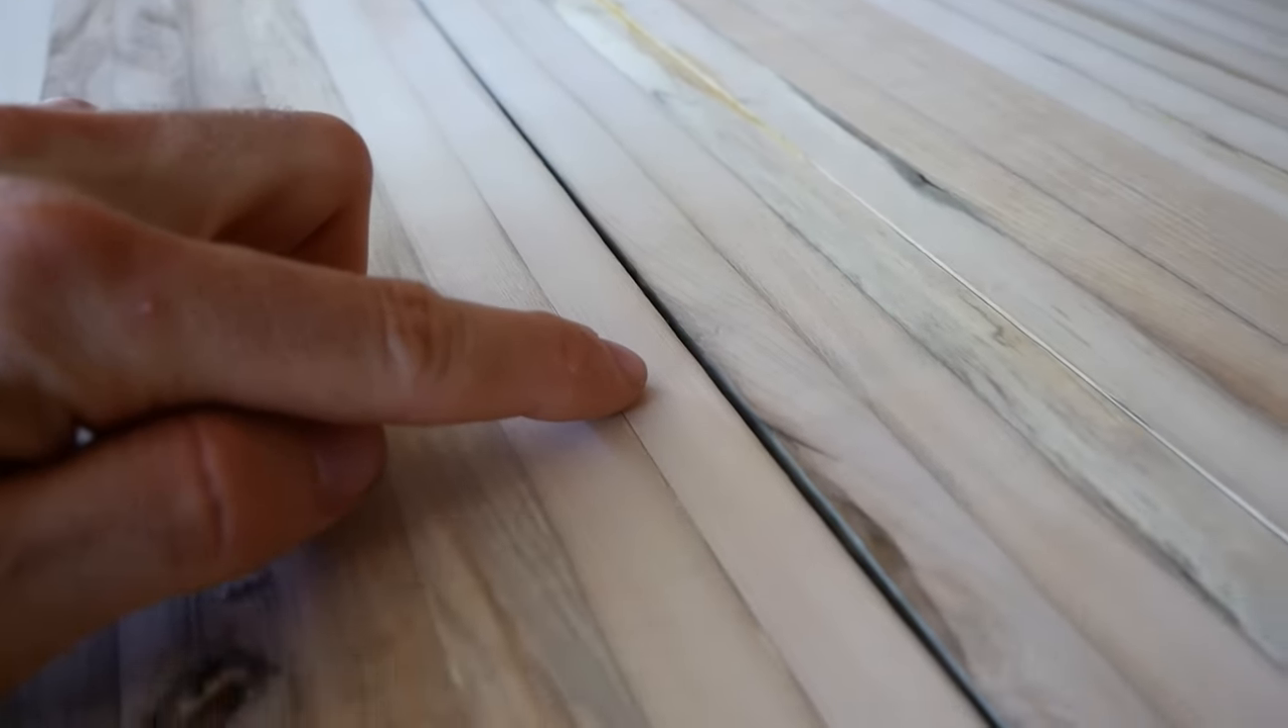There is what looks to be a big gap between these two boards.